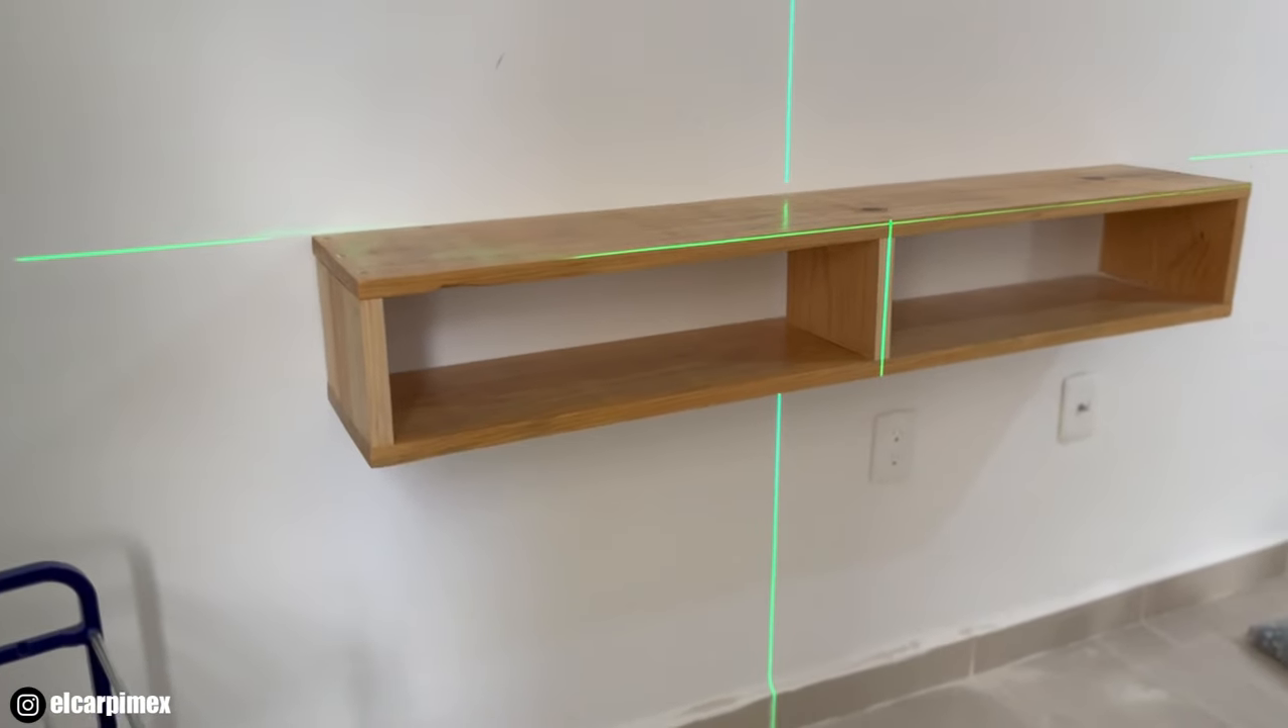Ahora sí, ahí quedó flotando este mueble para televisión.